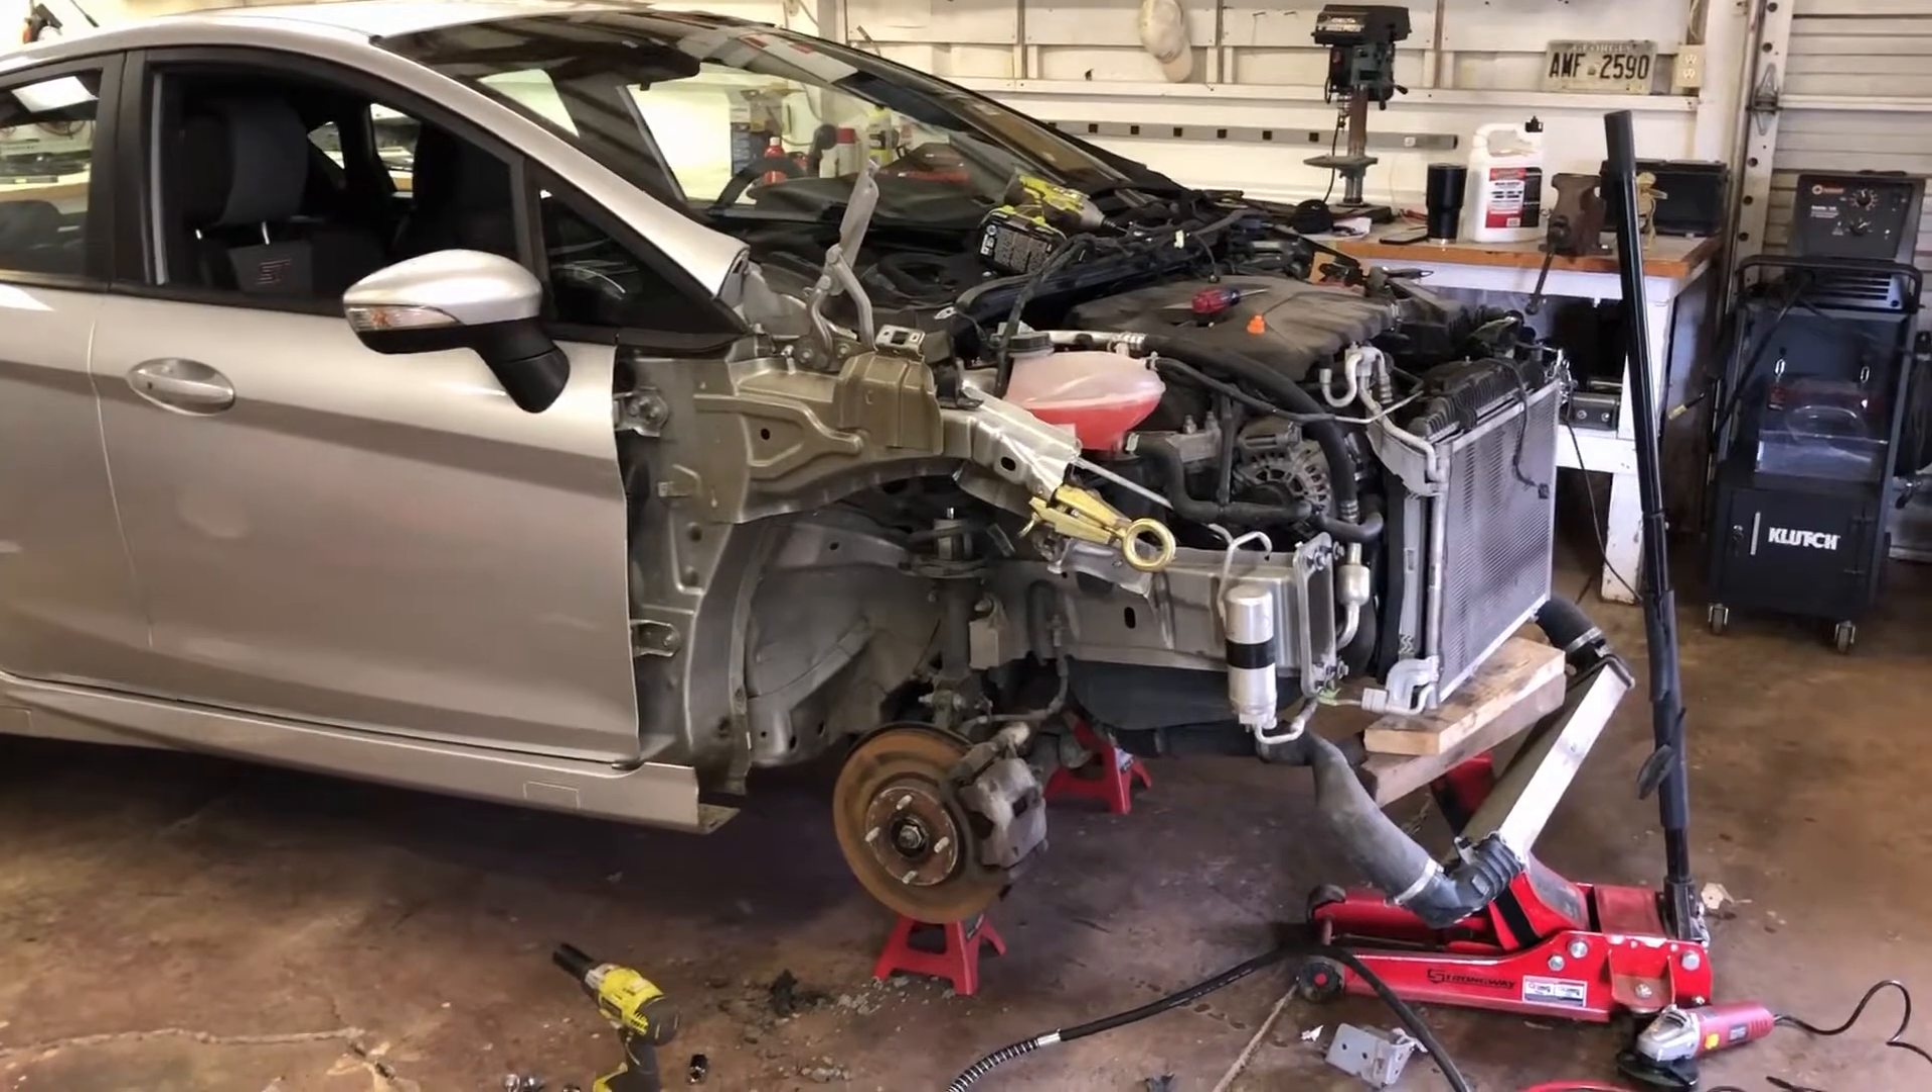All right, day one is complete and I have the car tore down.